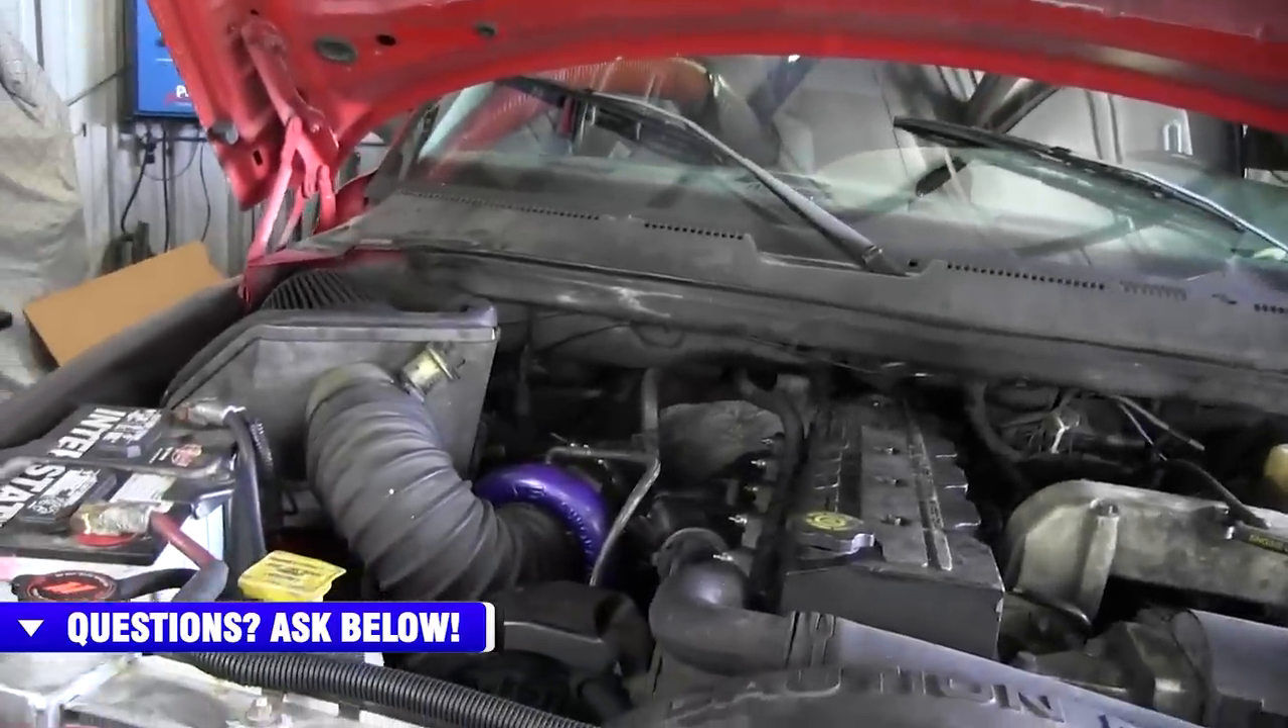We've got our intake back on and everything and we are ready to go.